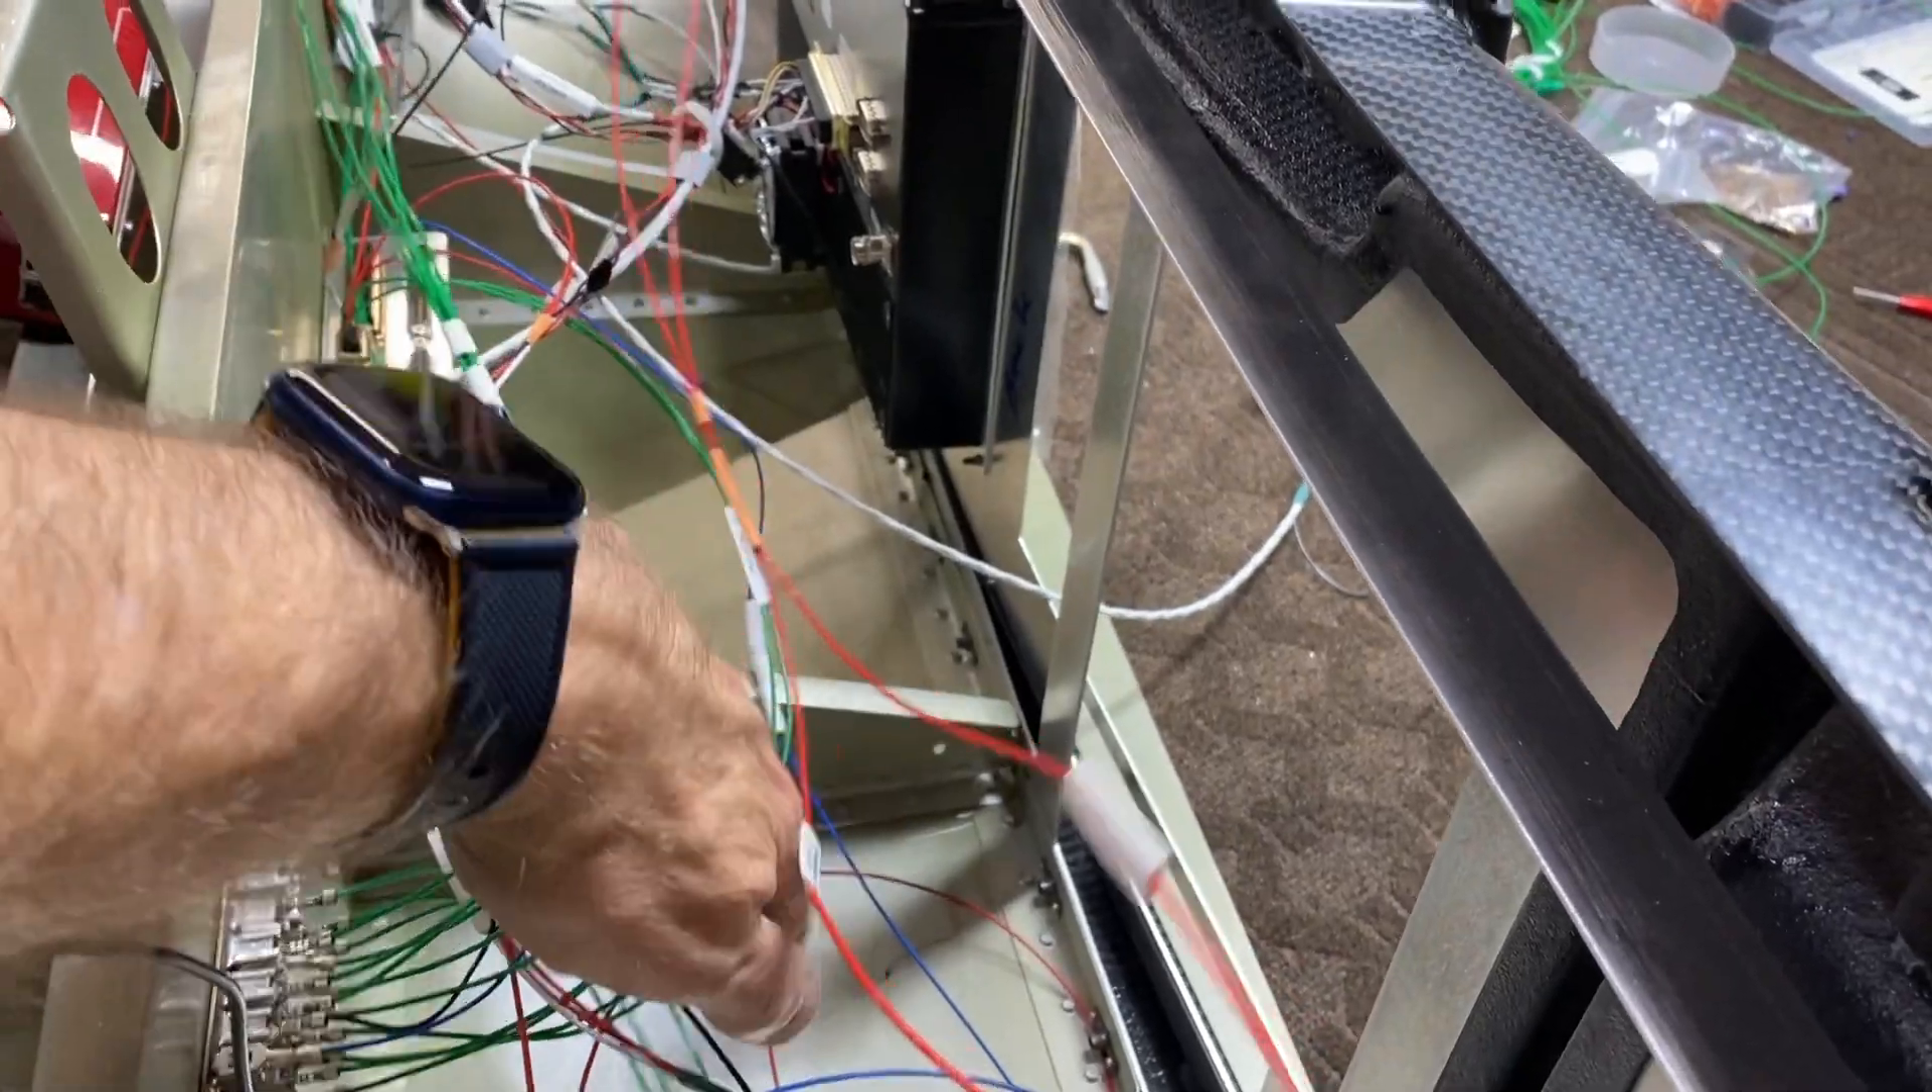You'll see I've got some of my wiring started.